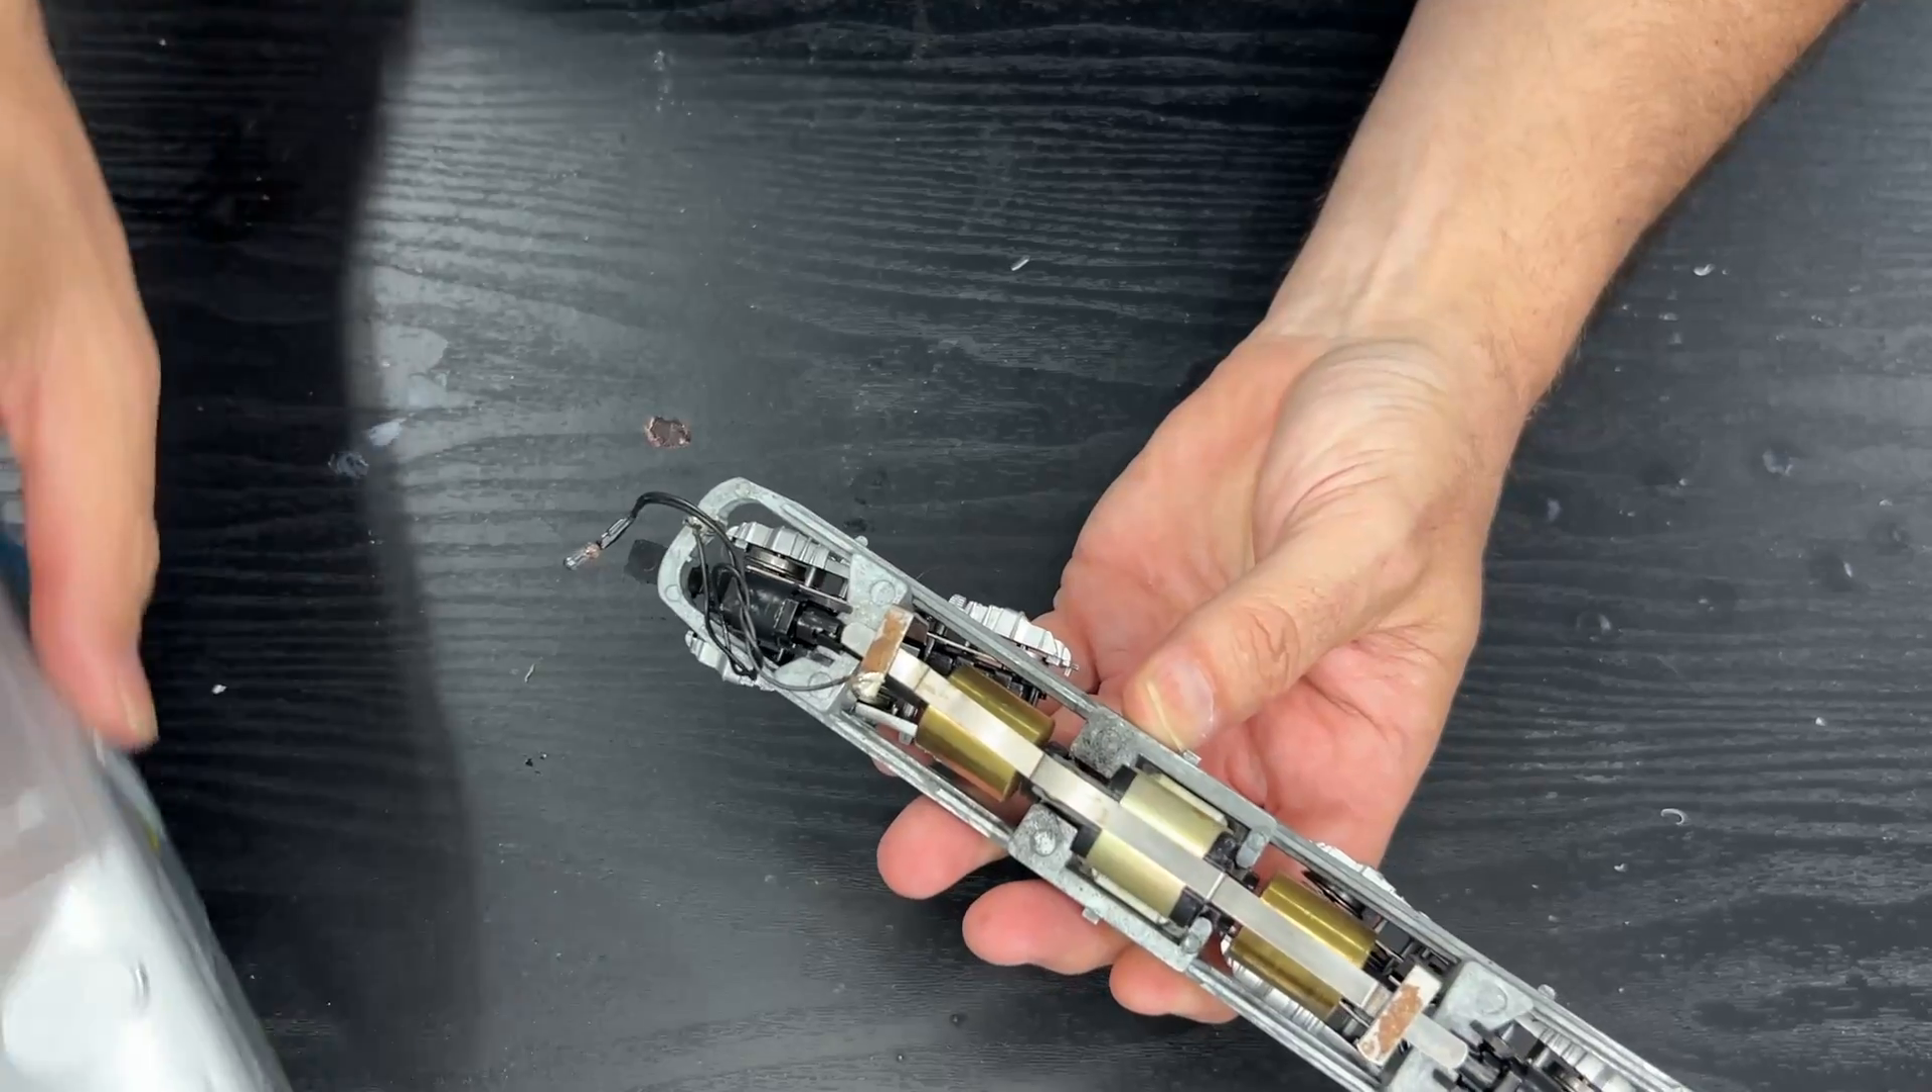And with the body off you can see how easy it is to get access to everything inside.